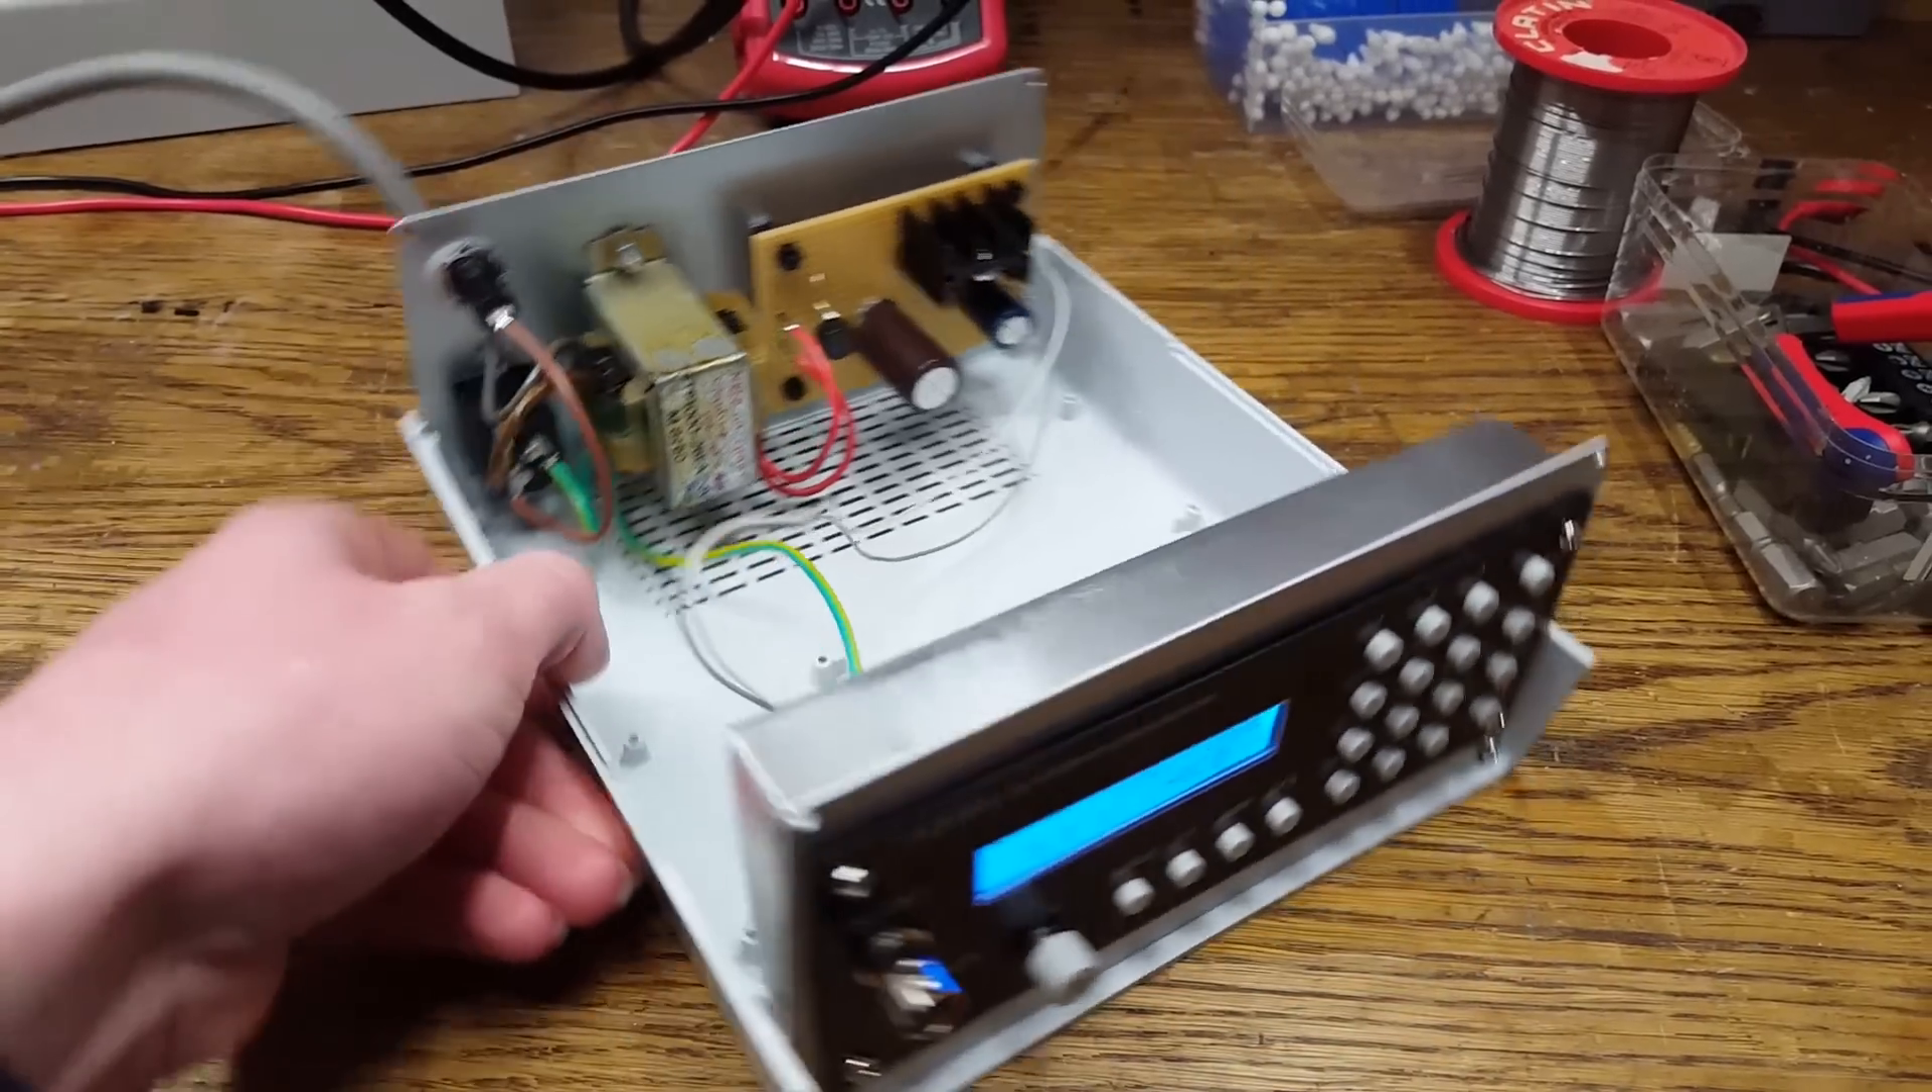And here we have the assembled unit so we have the function generator module in the front which has its tin can for shielding.